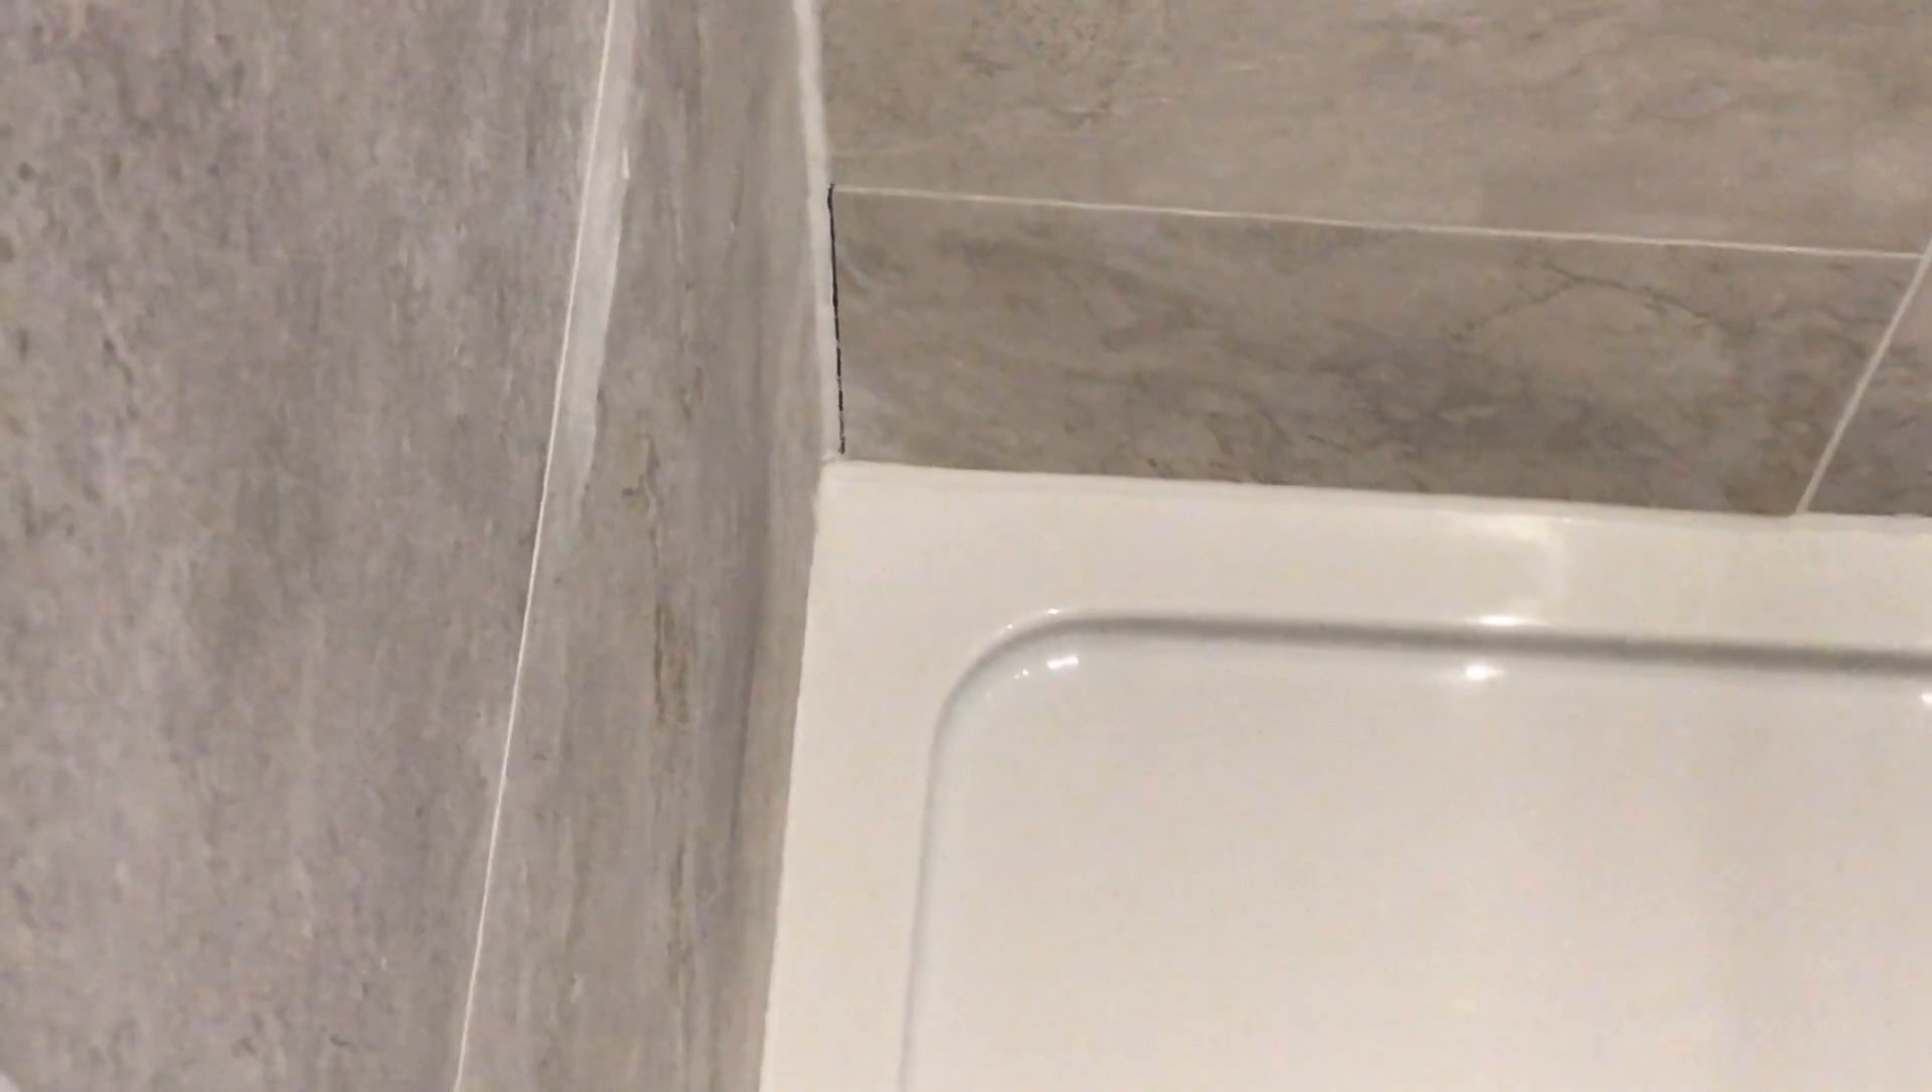Shower tile's been cut short gap there for water ingress.